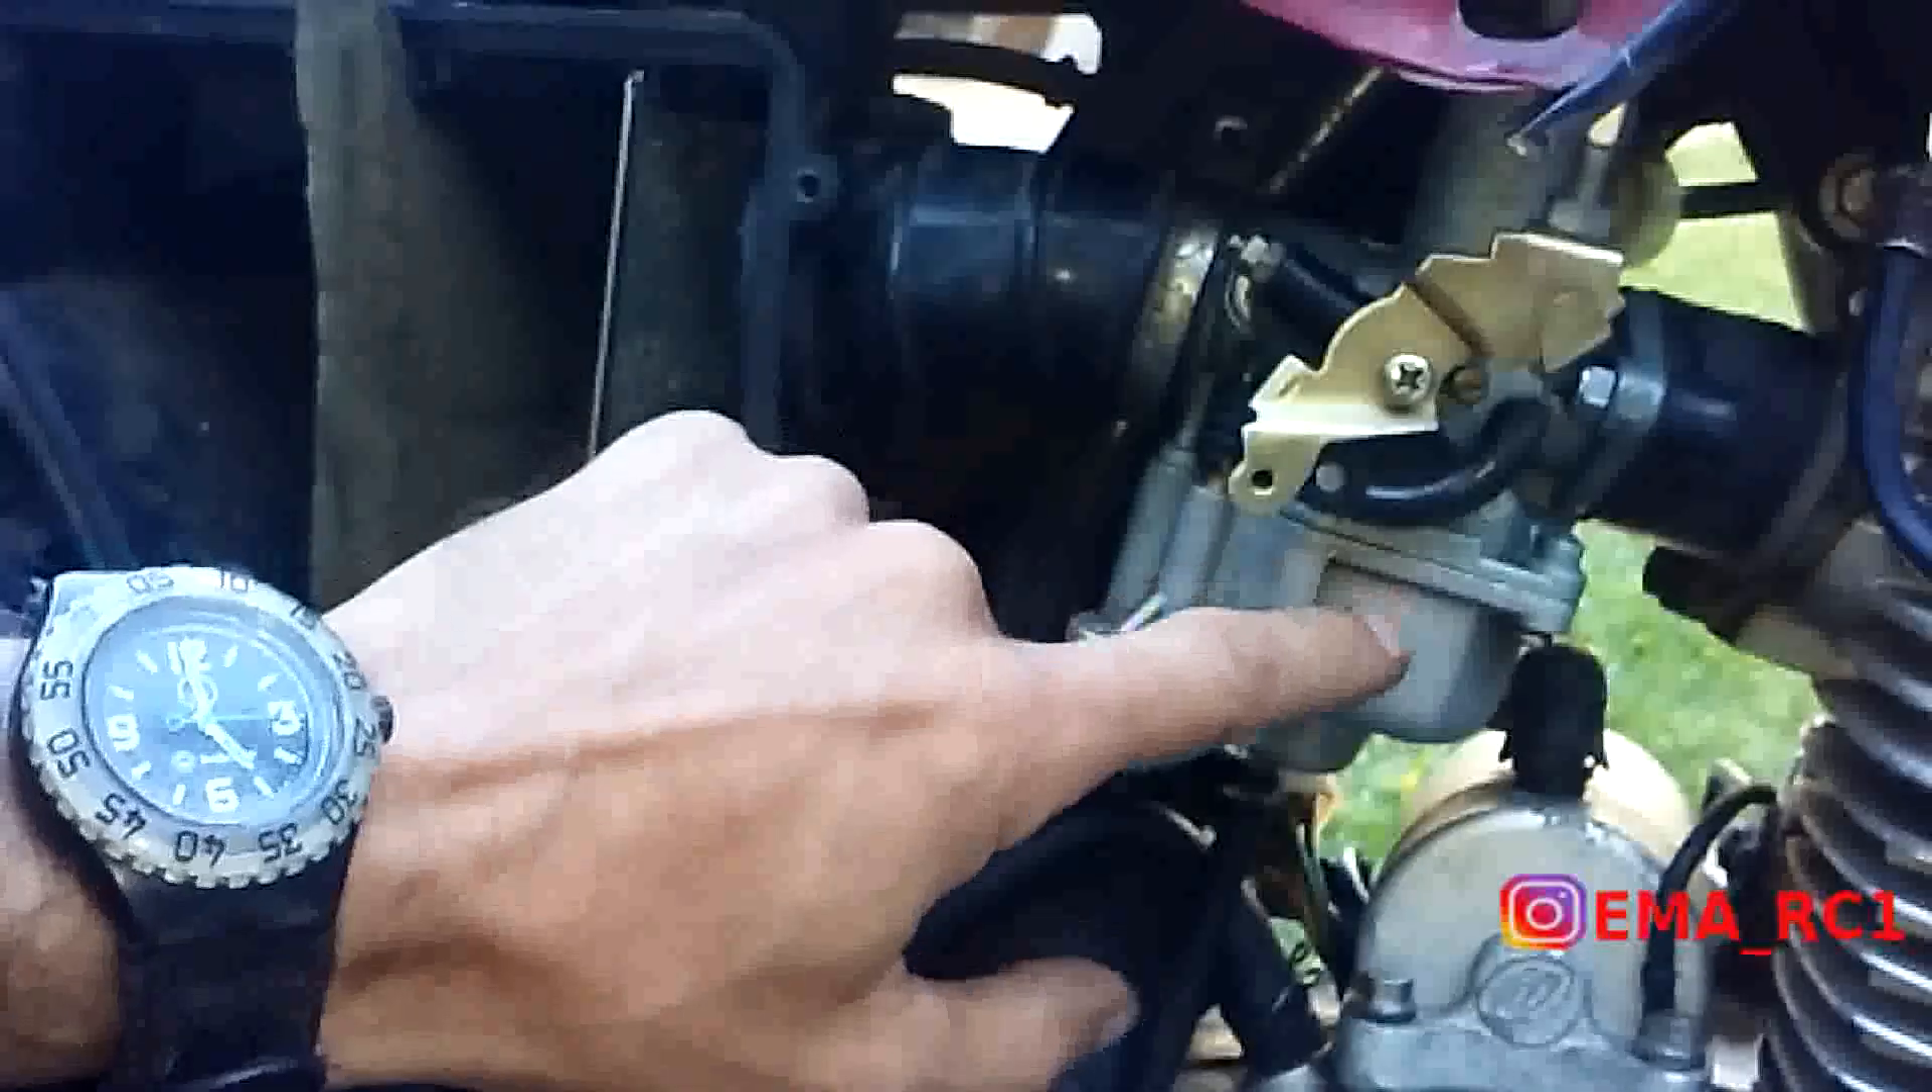Bien, ya tenemos colocado el carburador nuevamente.